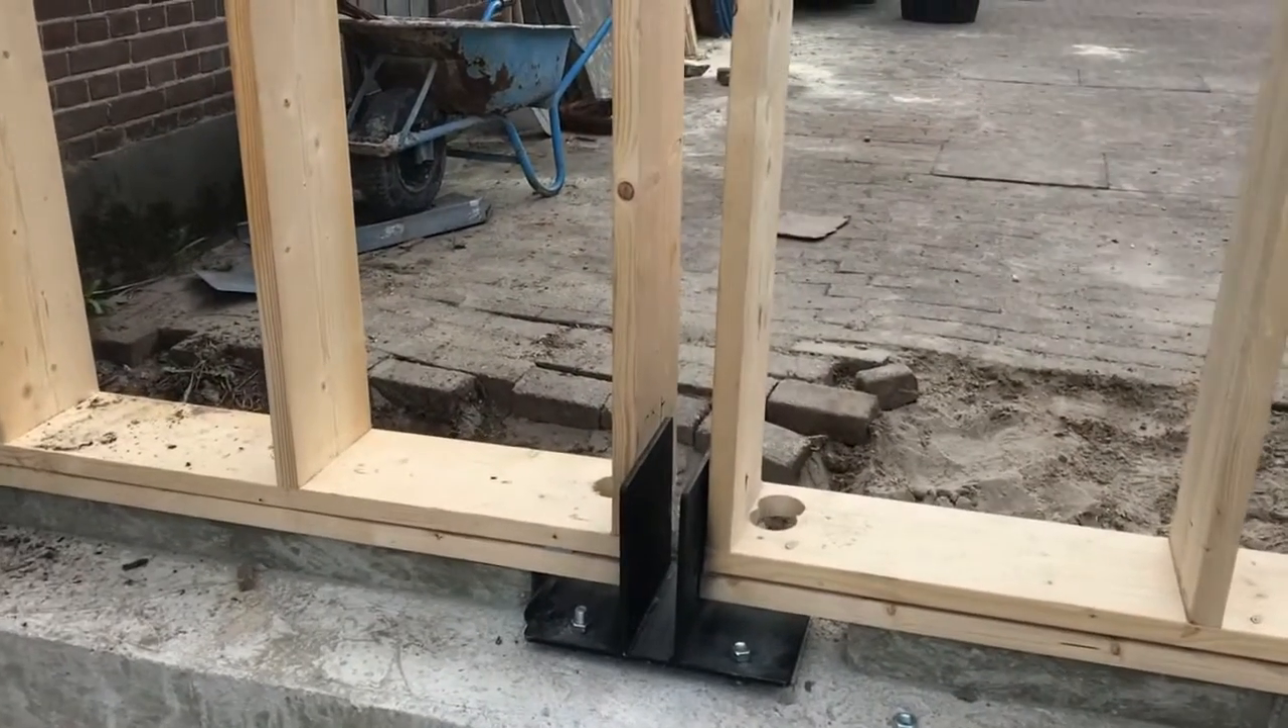Vincent heeft hier de platen alvast gemonteerd waar de balken op komen te staan waar de keukendak zo meteen op rust.